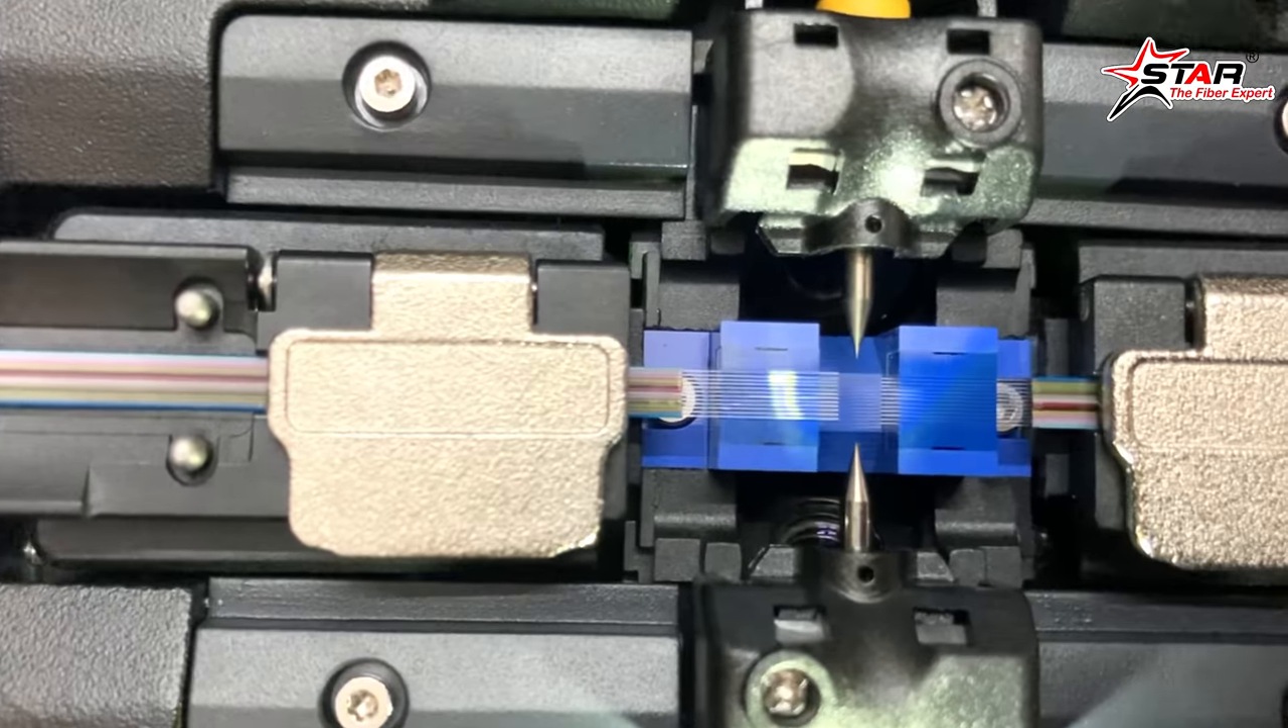अब आप देख सकते हो दोनों ही फाइबर मेरे कटके मशीन के अंदर लग चुकी है।